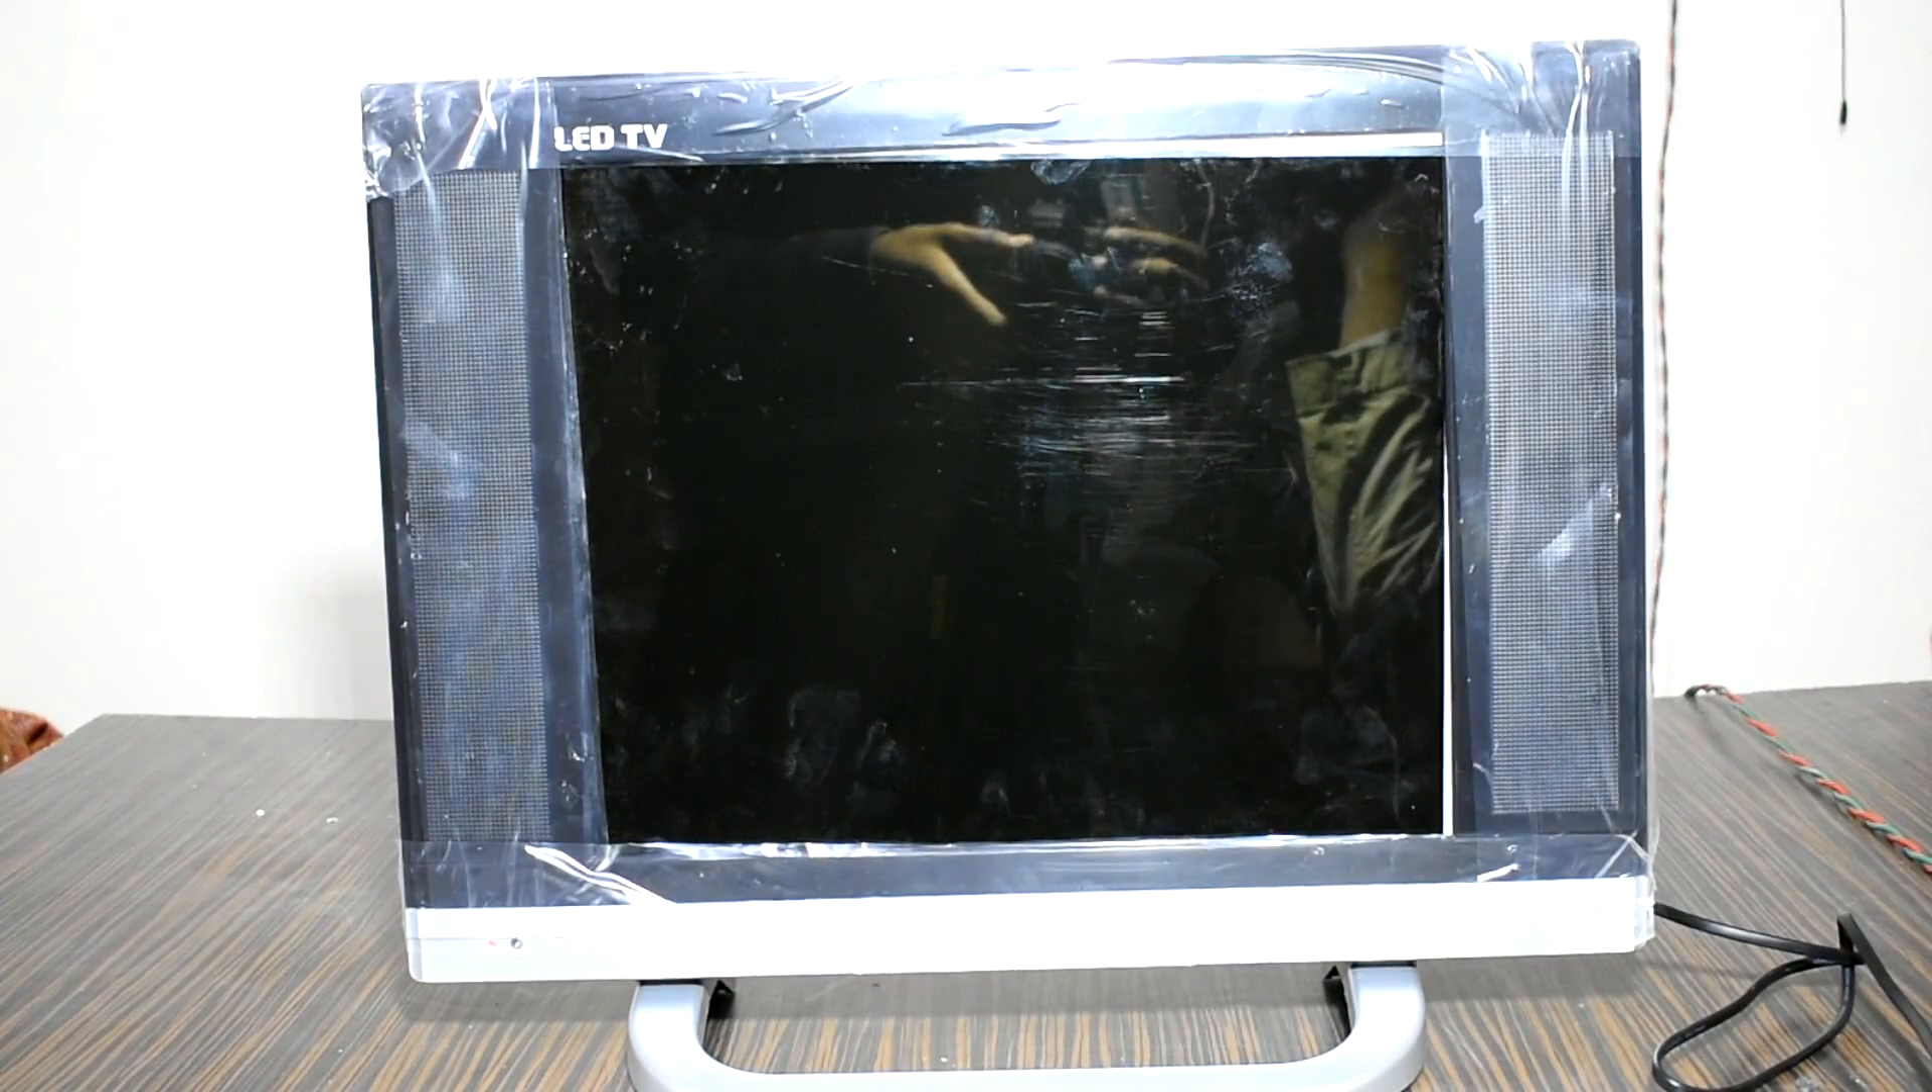آپ کے سامنے یہ مکمل LCD فٹ ہوئی بھی ہے۔